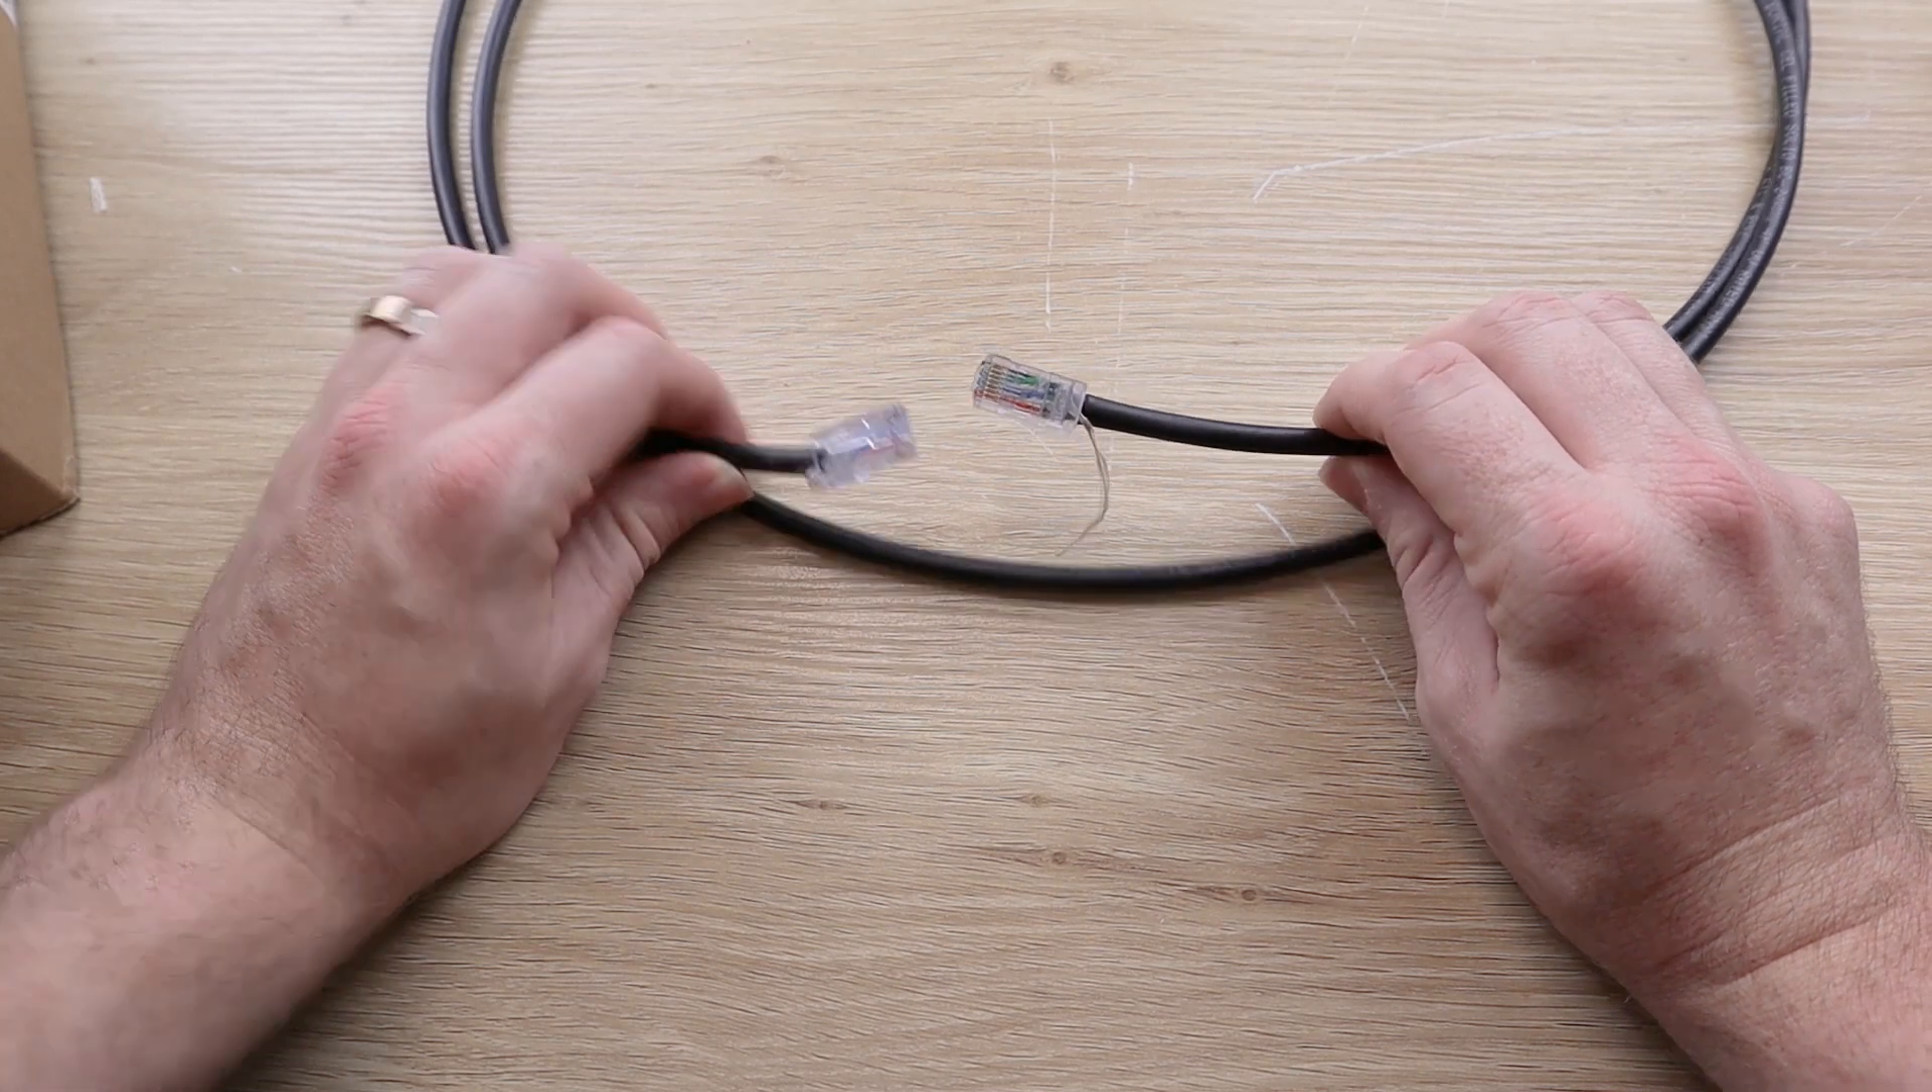All right, now once you repeat that same process for the other side, and we now have two ethernet connectors here on either side of the cable, we're going to want to test these.